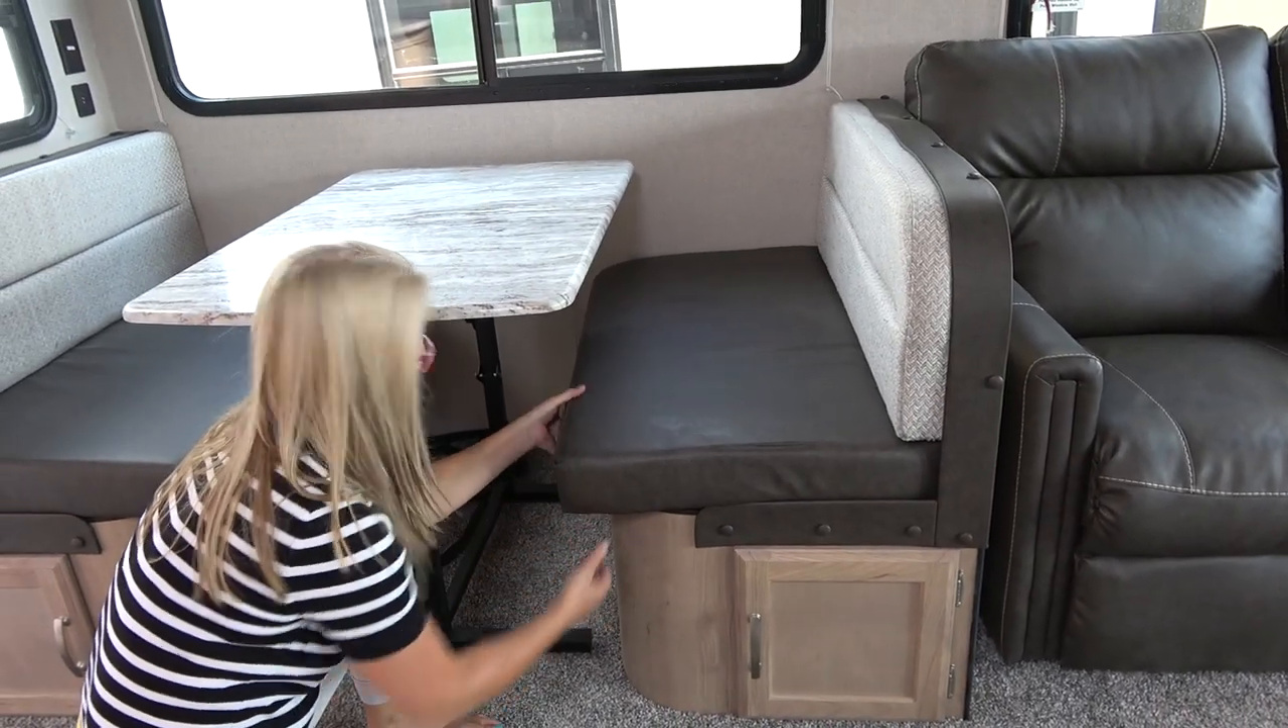The thing is, even when they're pushed back as far as they can go, they're still hanging over the edge.